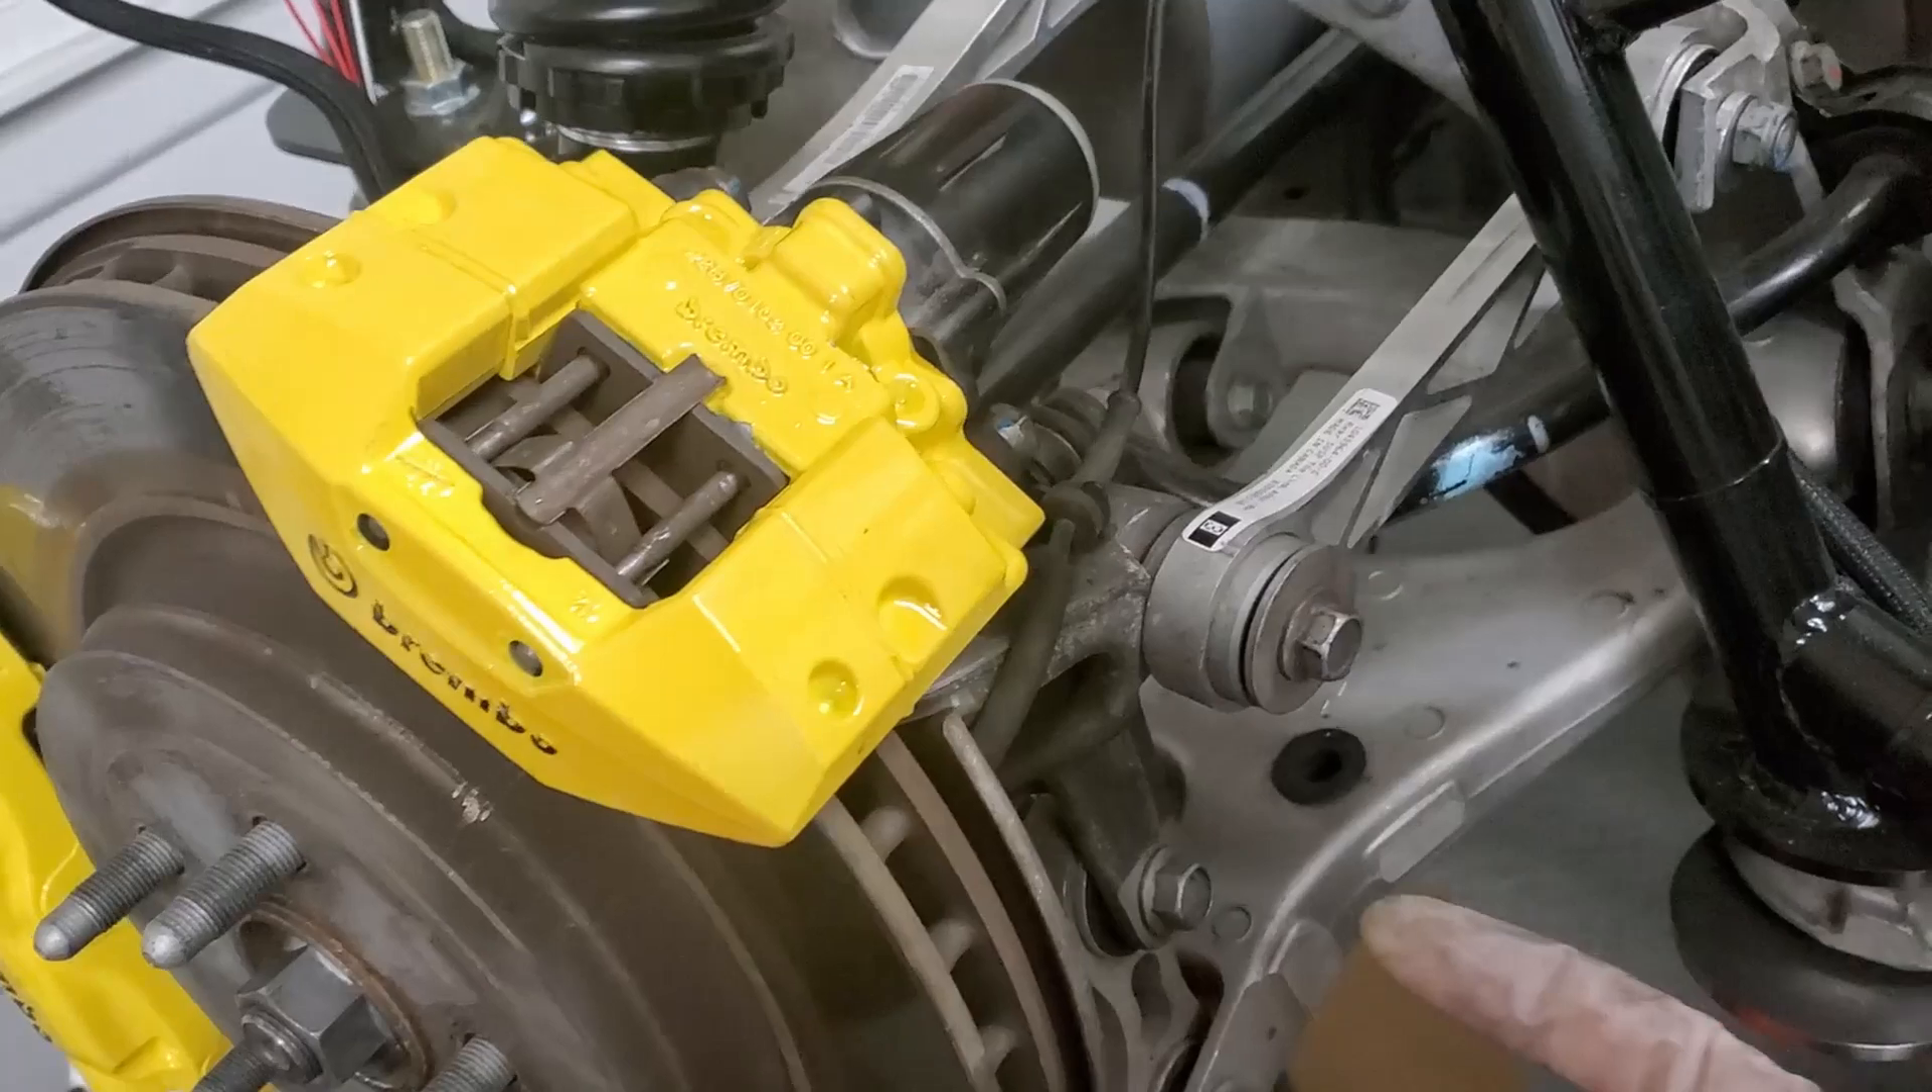I got the brakes back on so I think they're looking pretty good now.